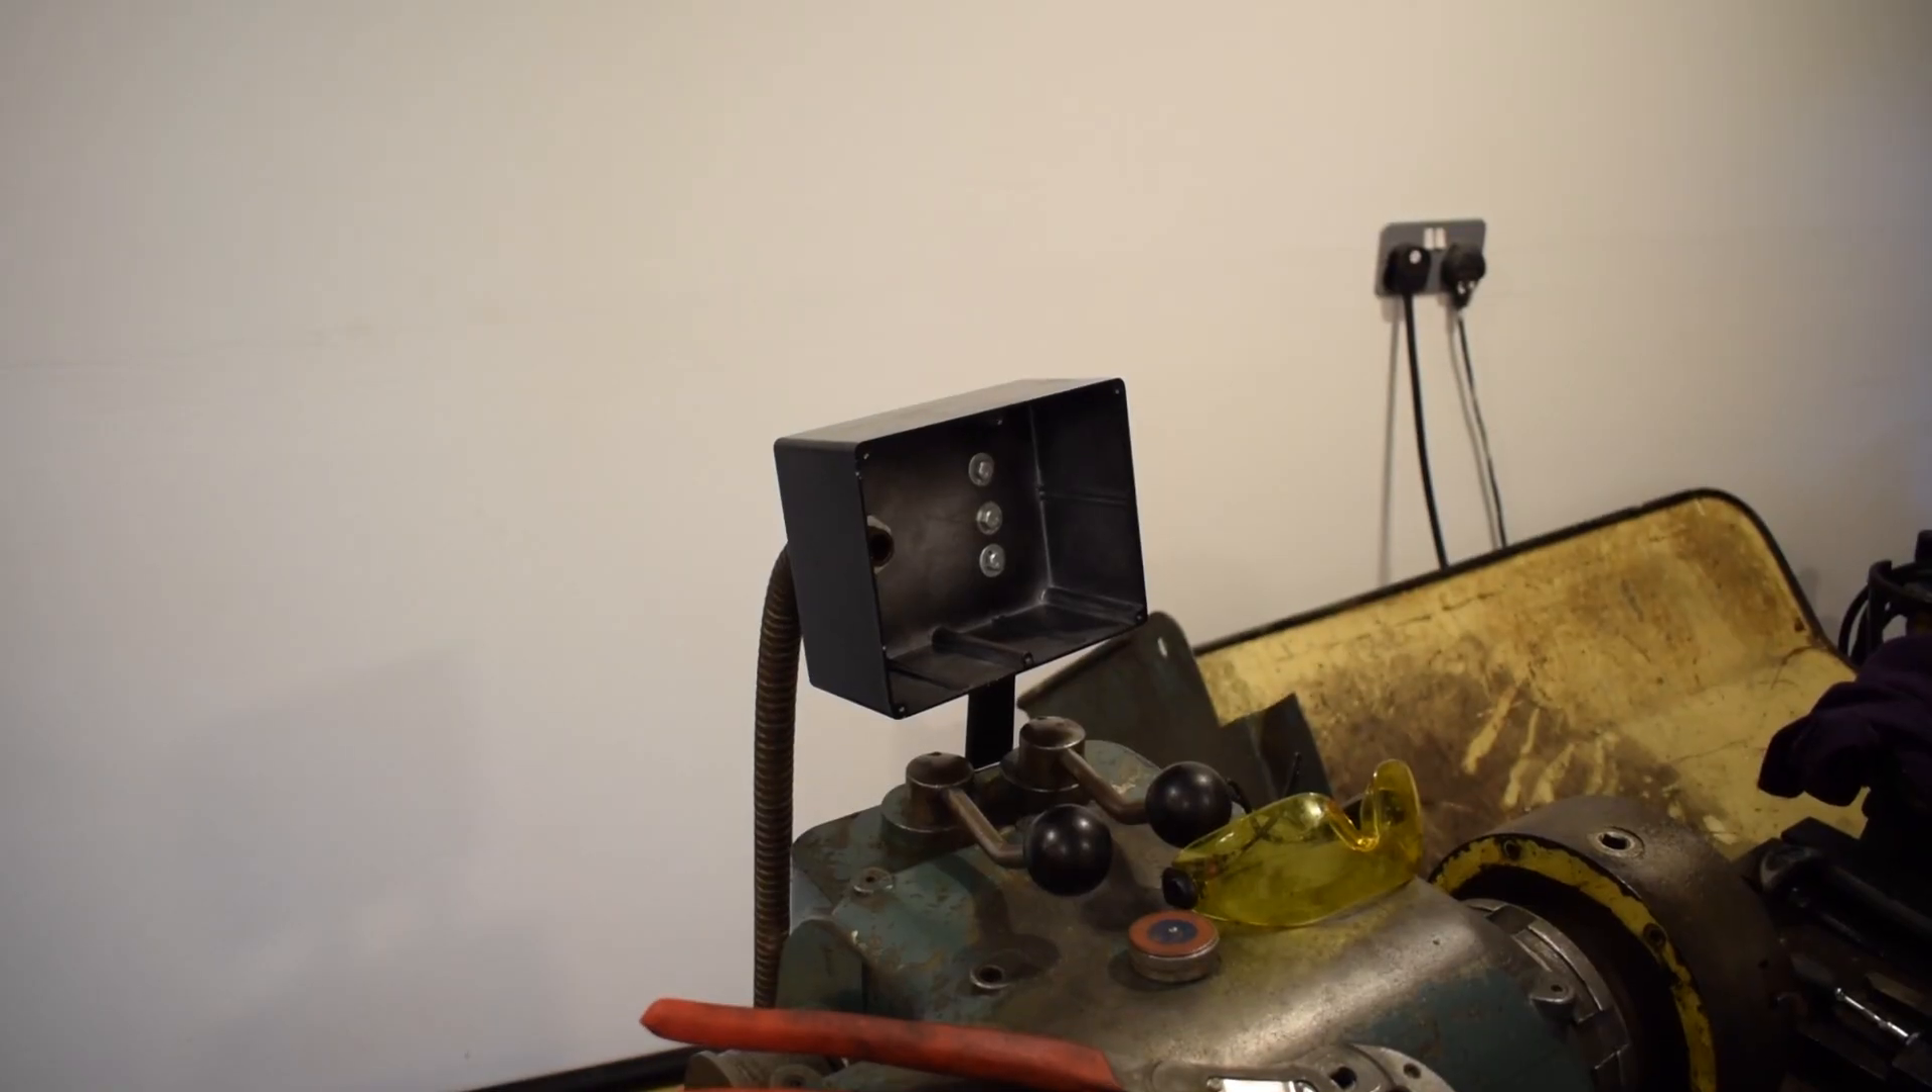So I've got the control box on now.